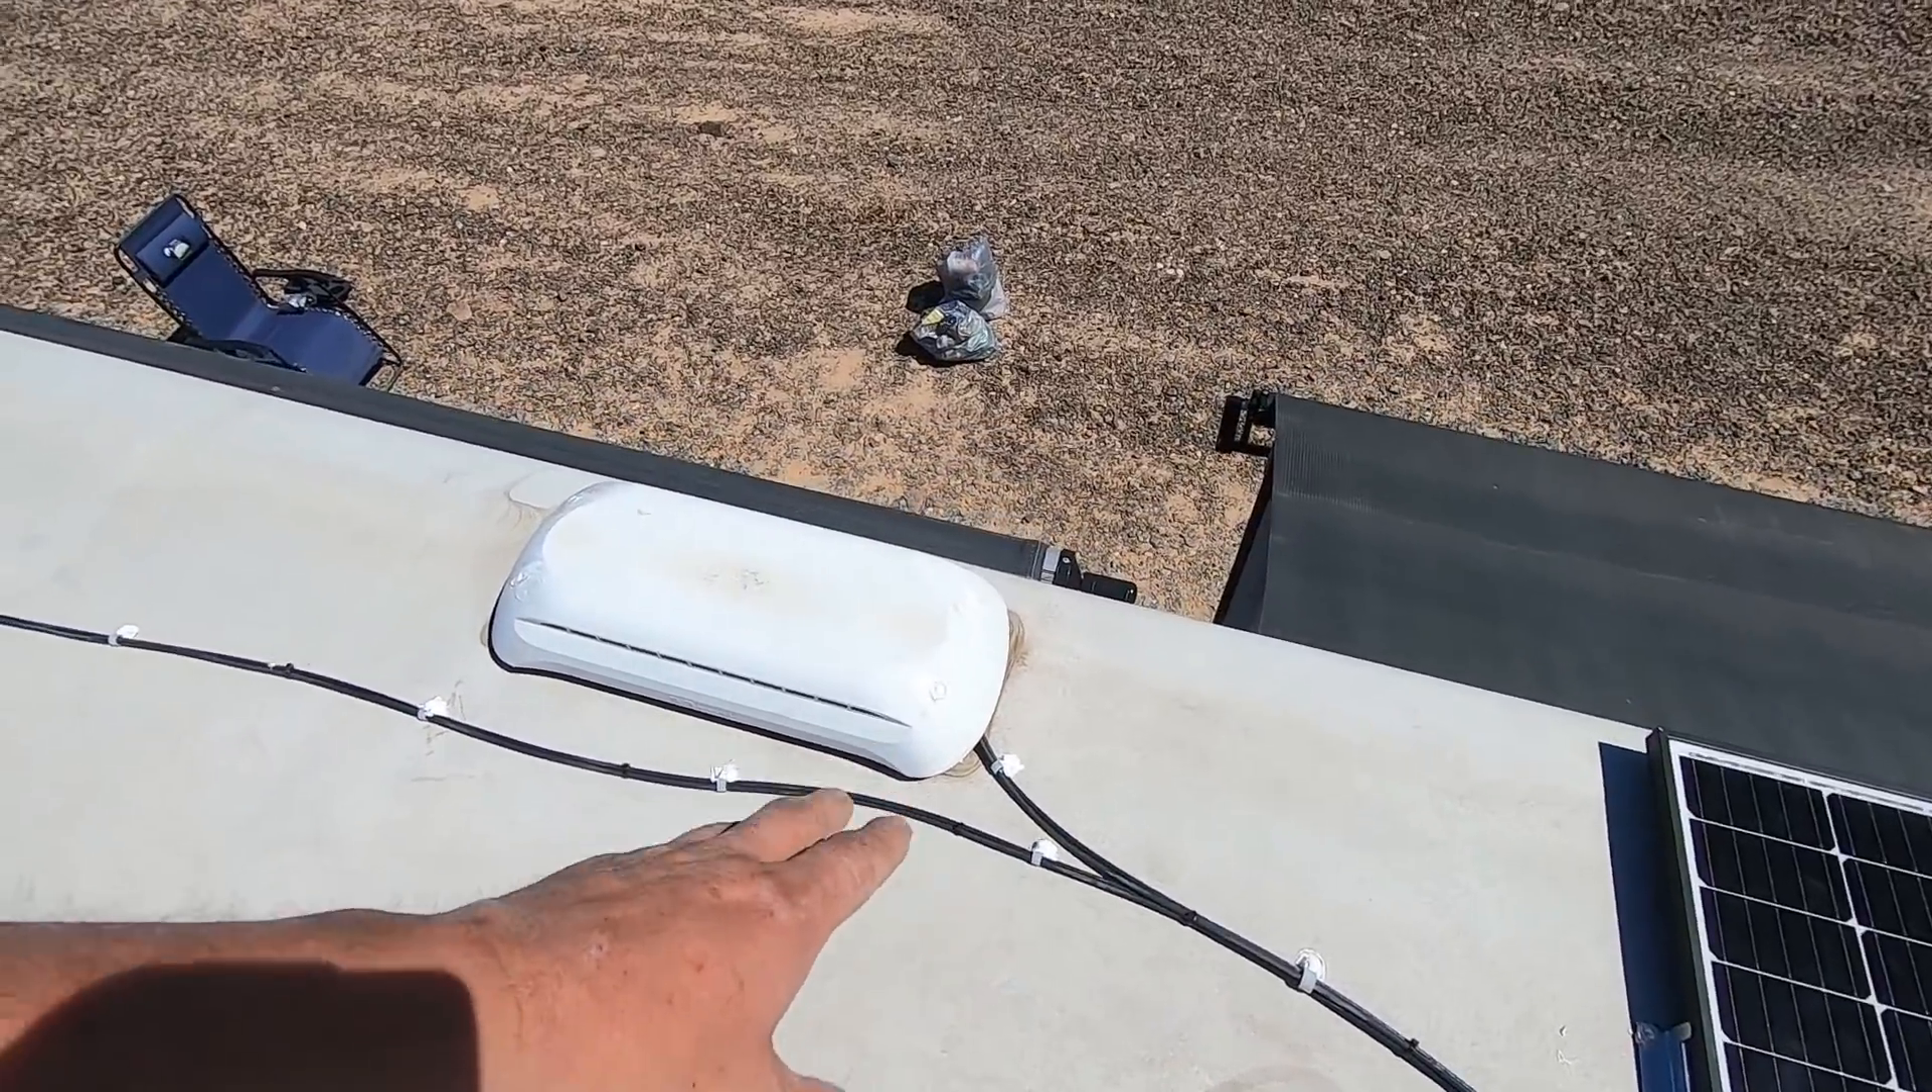I have the wires tied down and fastened to the roof they're not going to slide.